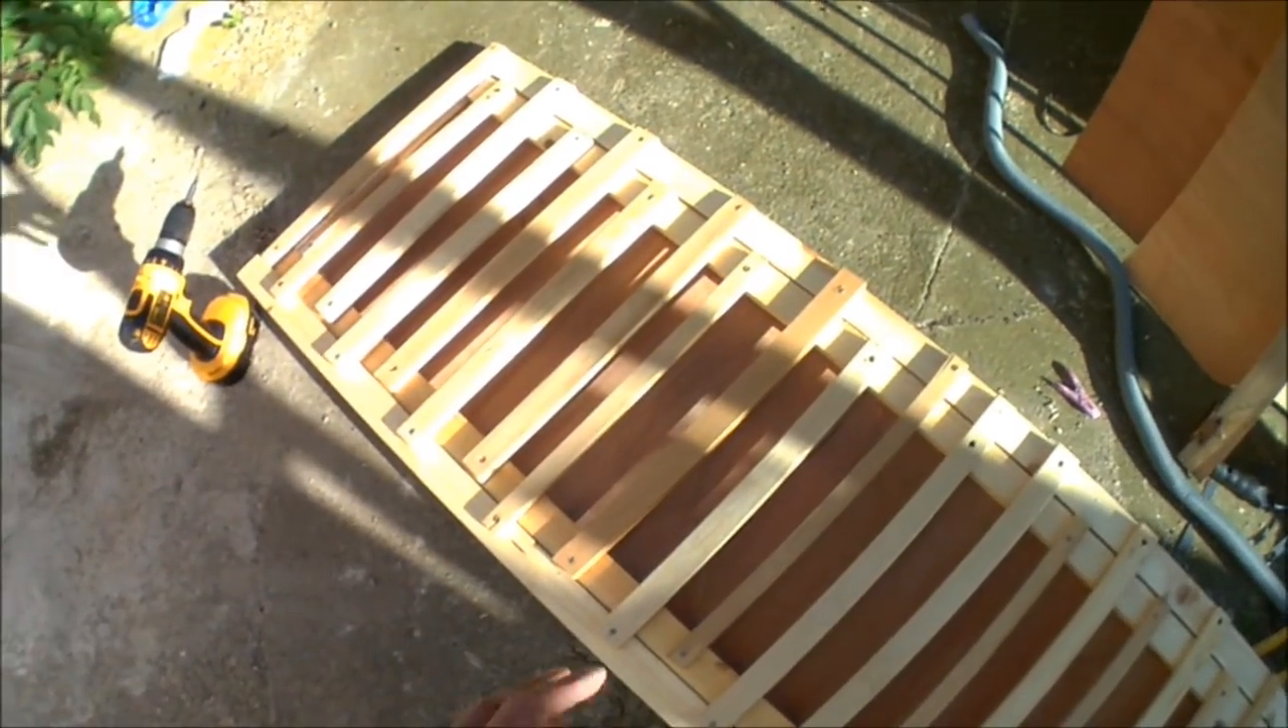Right, so that's the bed top frame completely finished now.